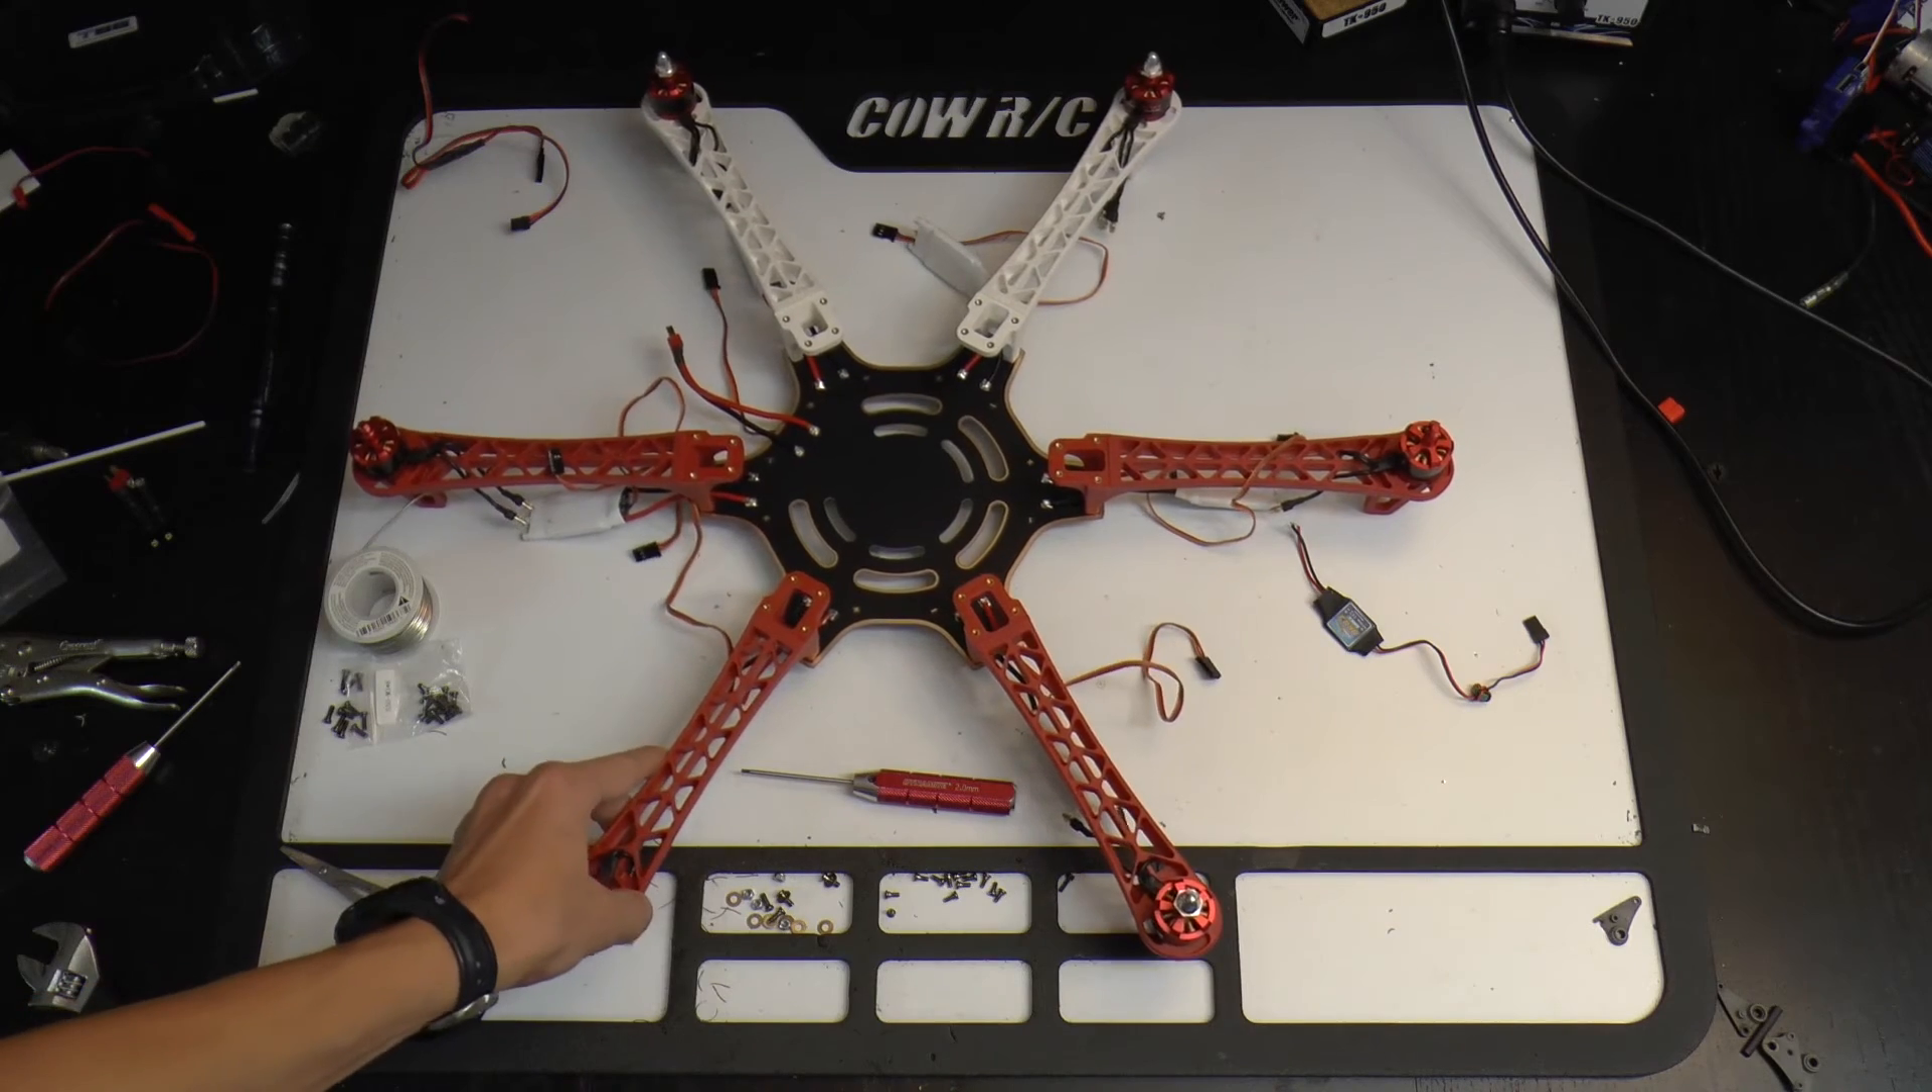All right guys so as you can see i have secured all of the arms to the bottom frame piece.